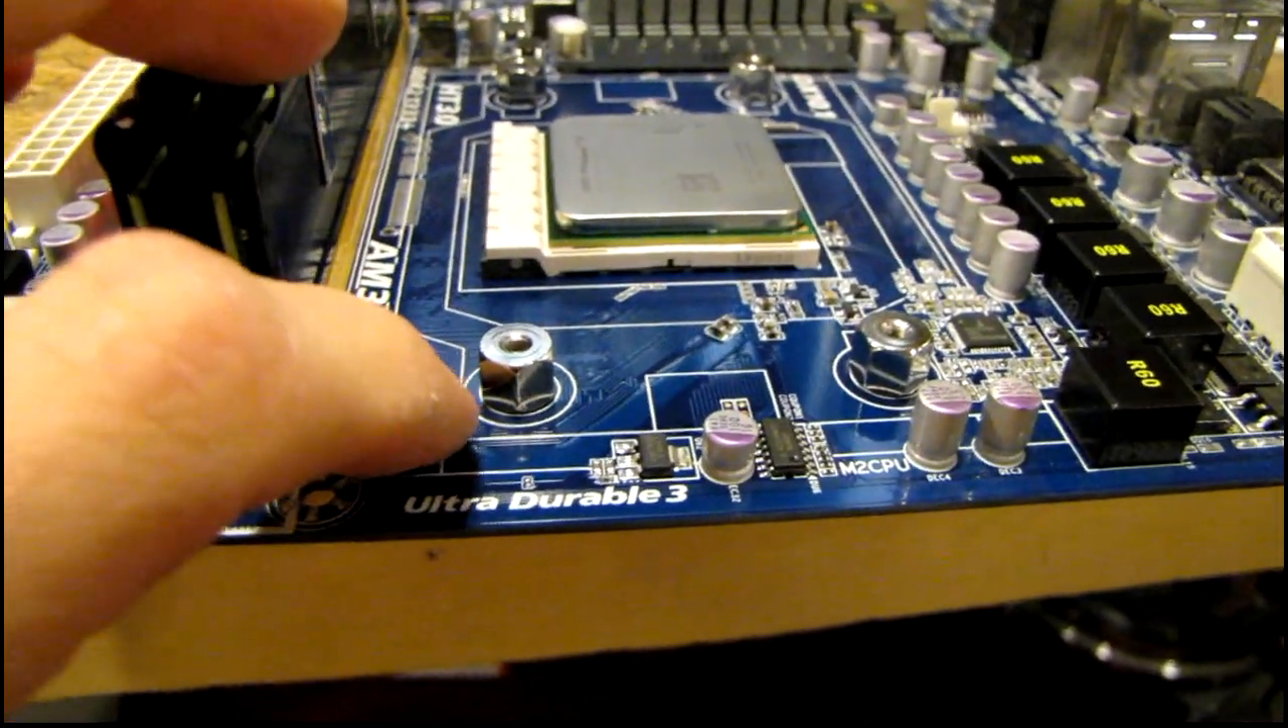Here's what the standoffs look like when they're installed on the board.